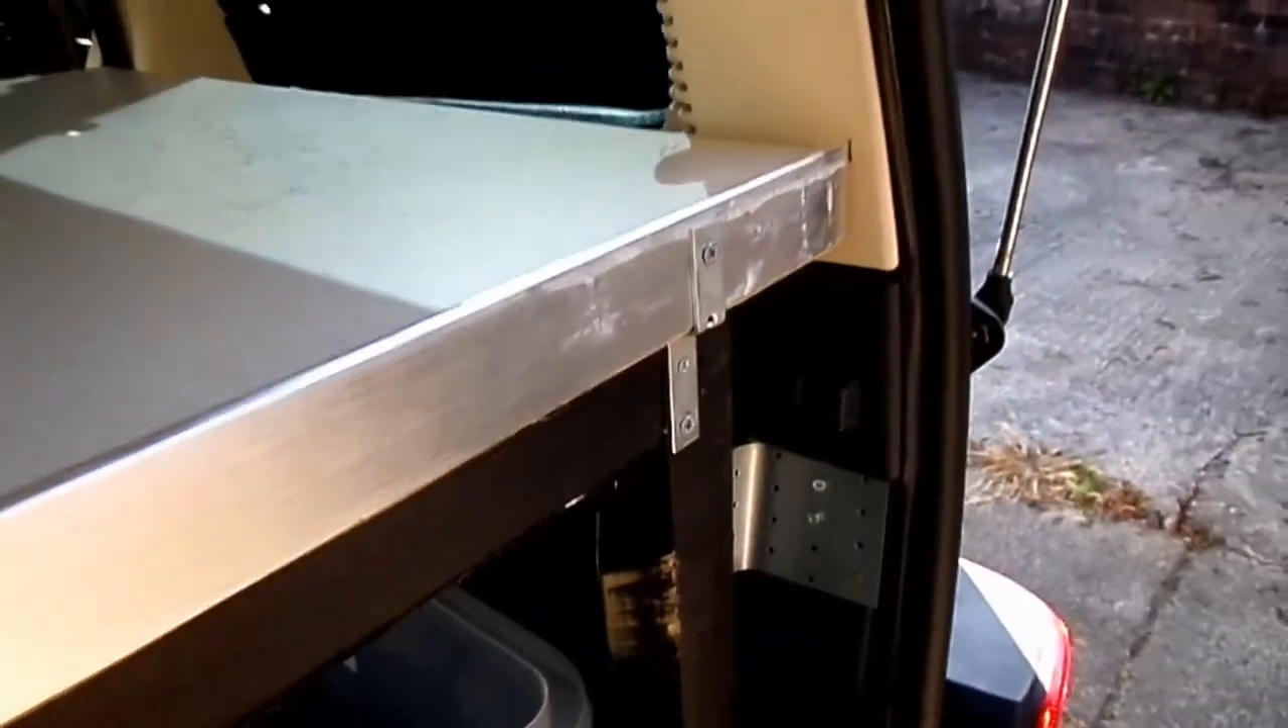Right we've just fitted this metal trim along here.